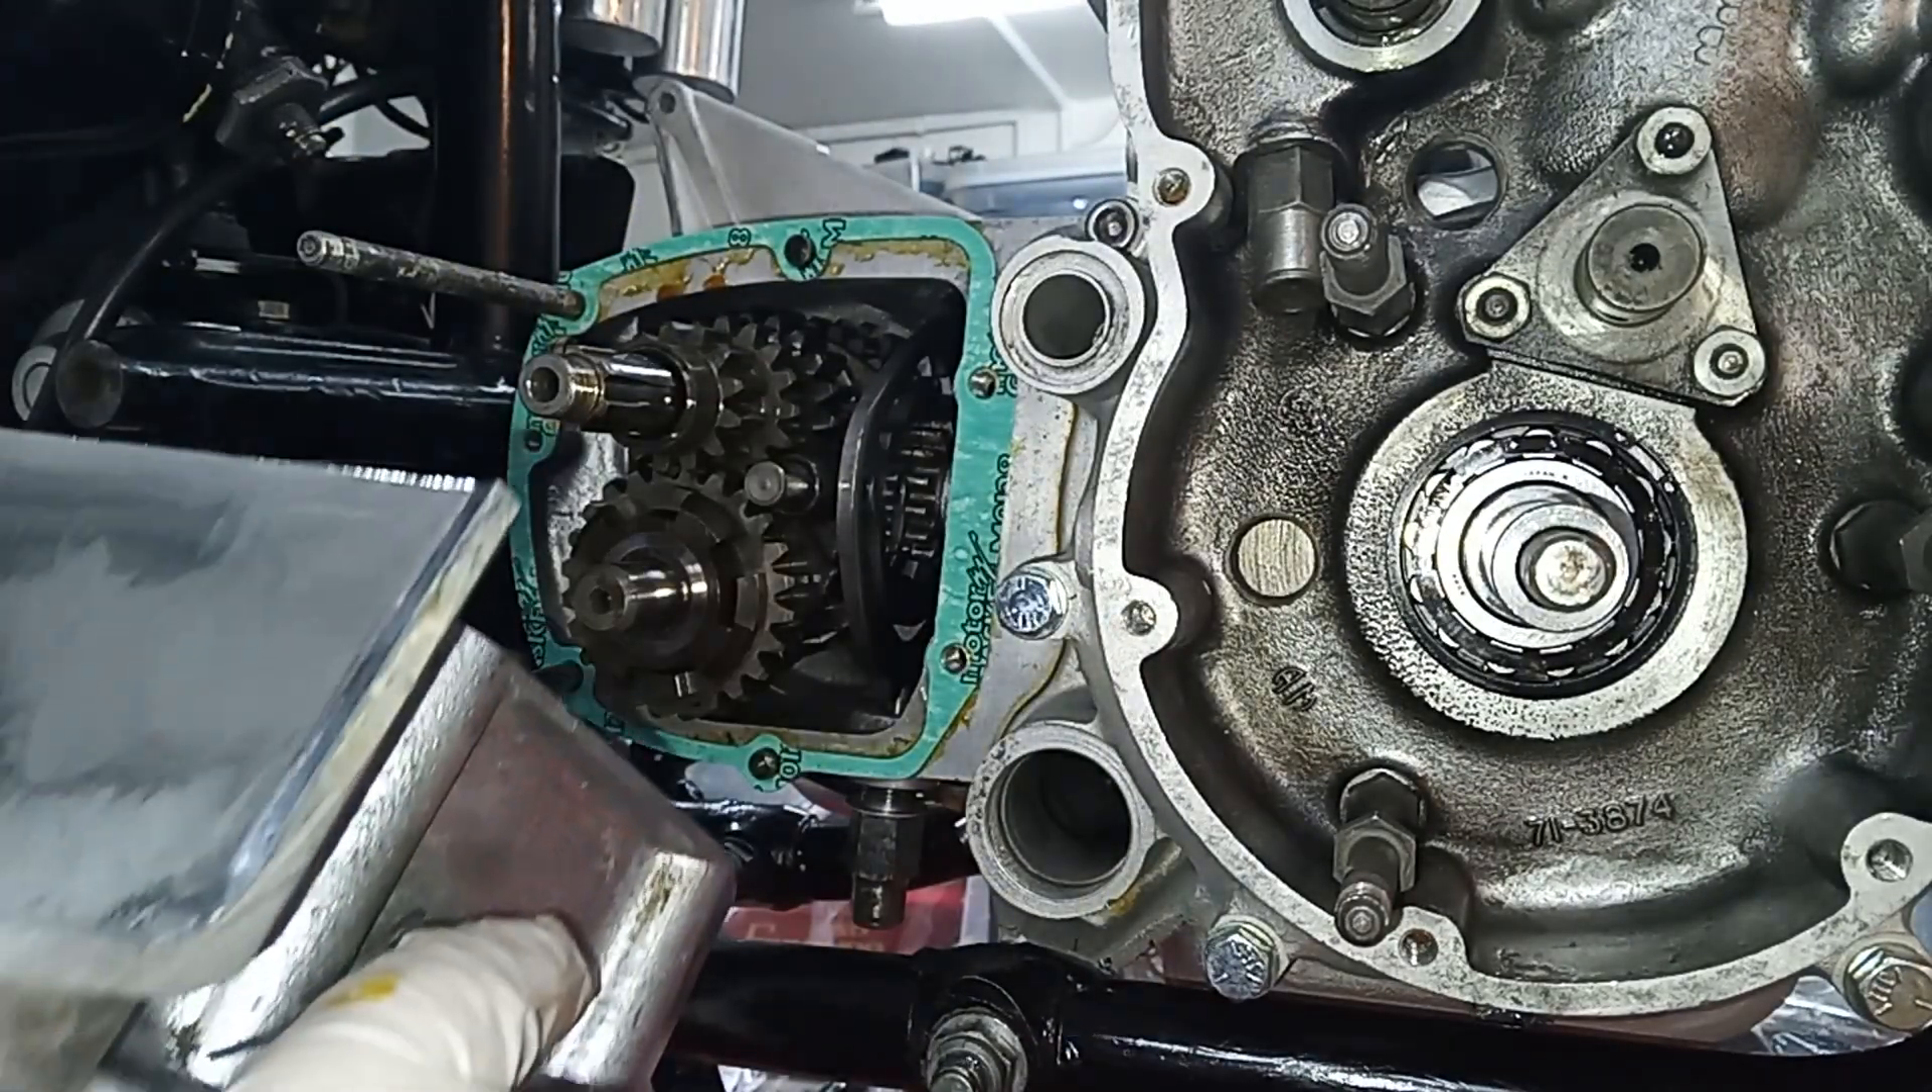Got a new gasket on.